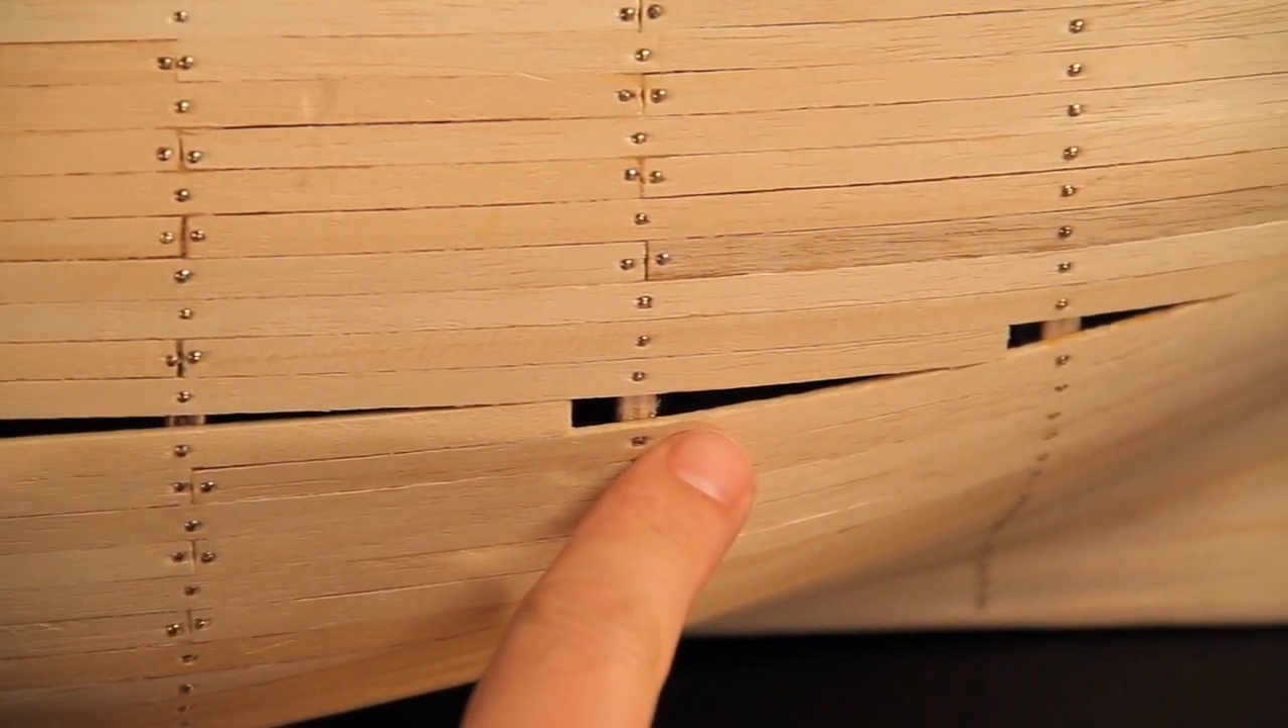The fitting of the strakes leaves a series of small gaps in the hull.